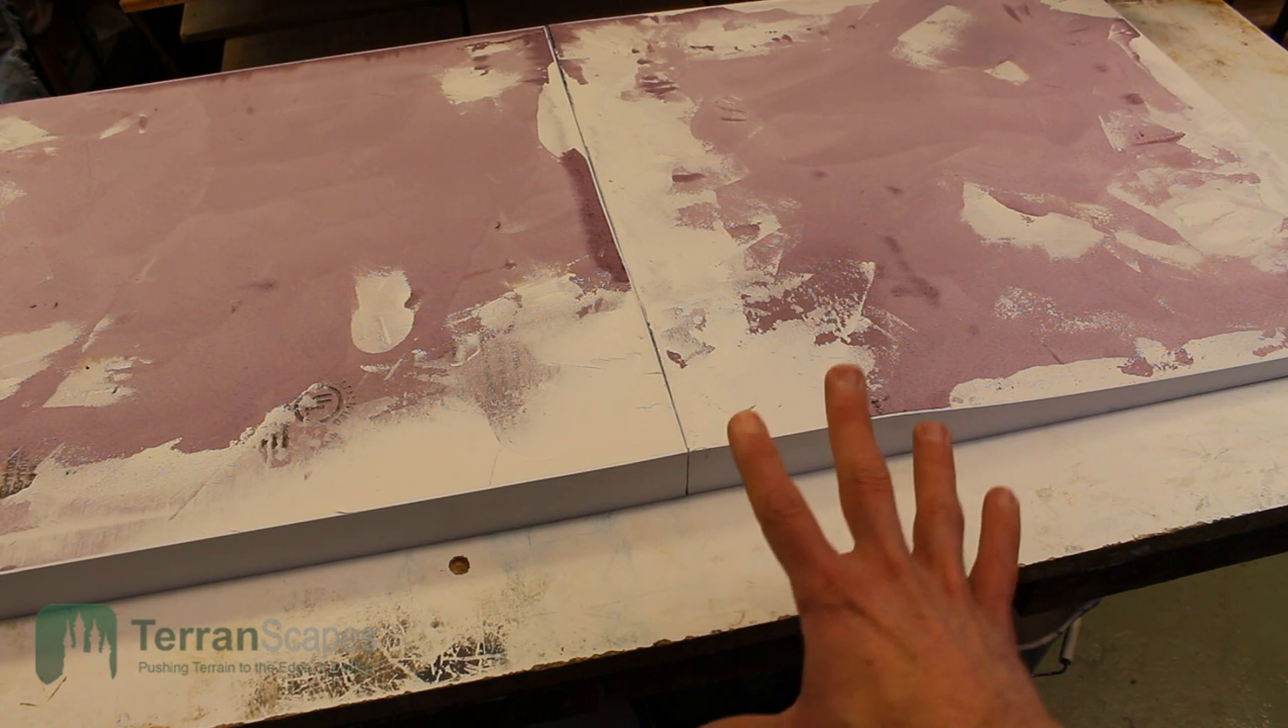But in any case, you can see that I am getting a very good seam between the two boards, and the joins are fairly tight, actually.